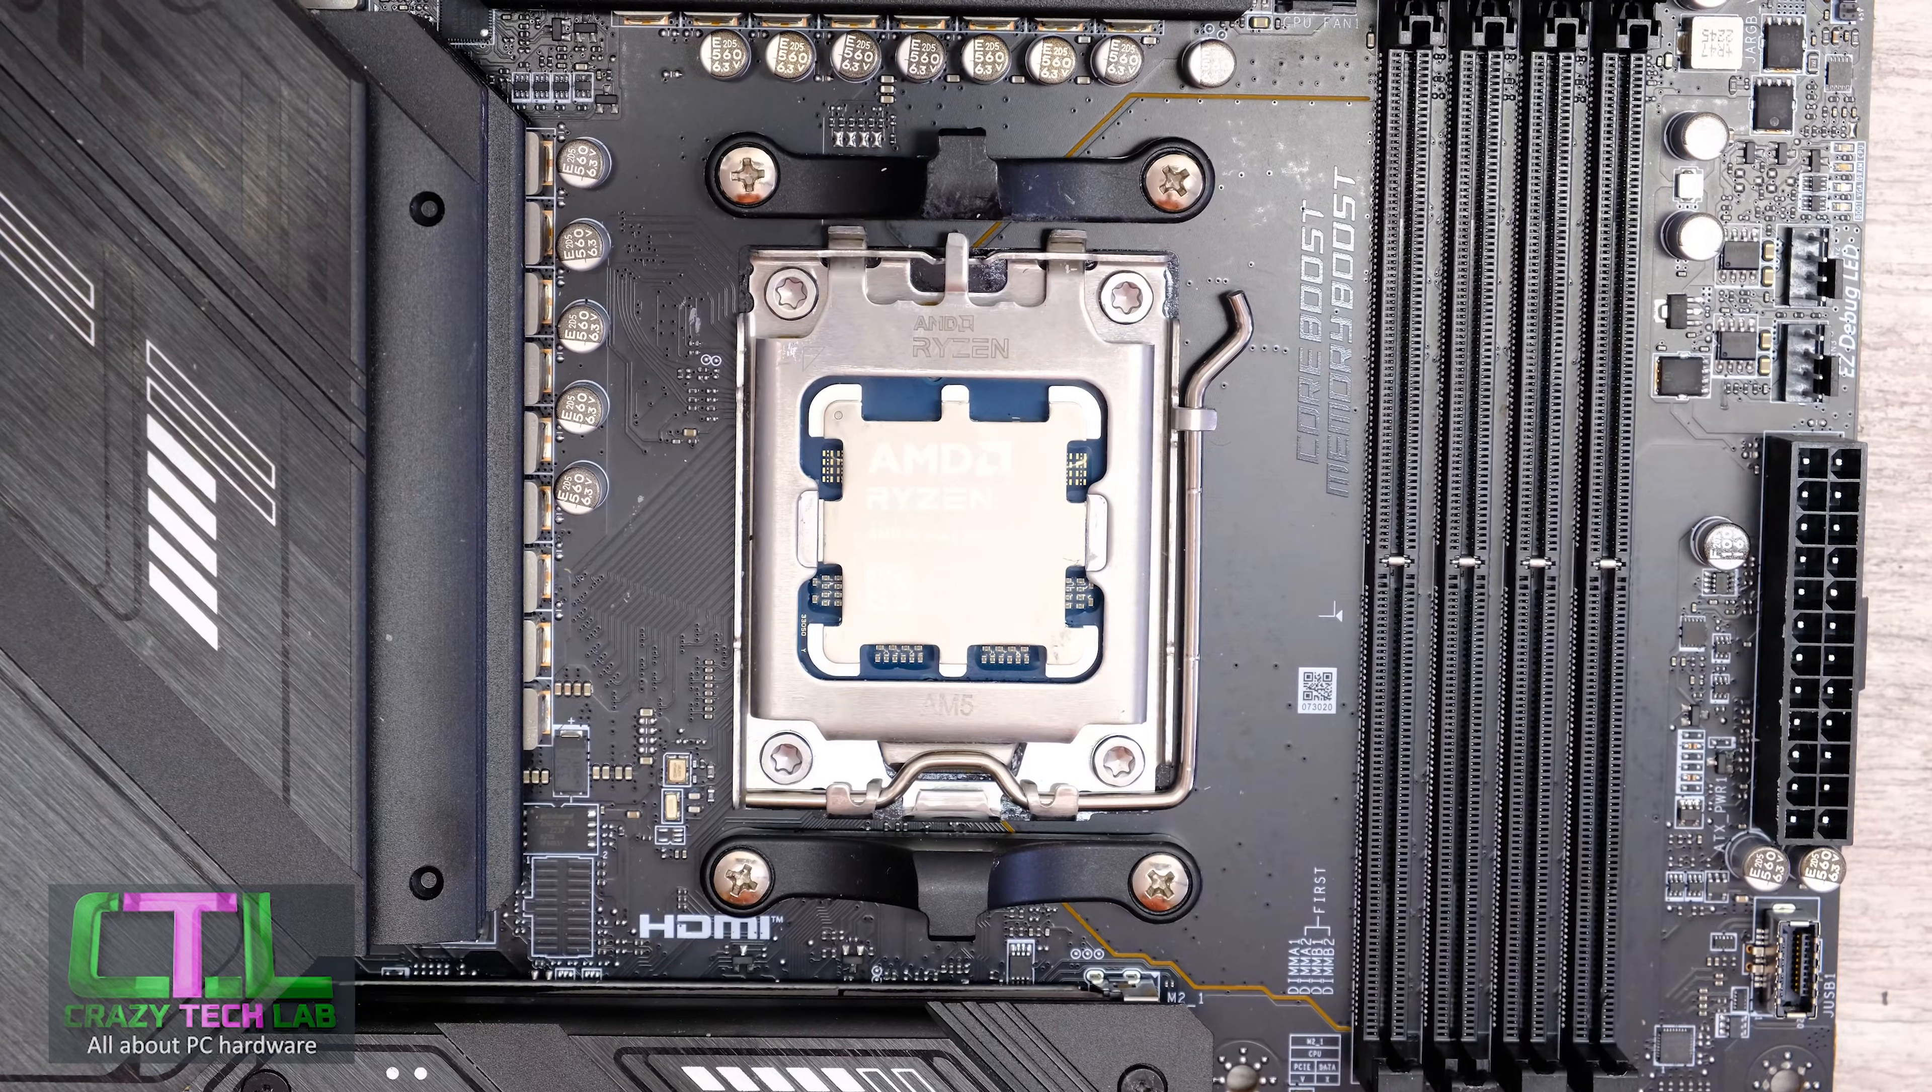So we'll just lower that down again apply a reasonable amount of pressure should be fairly easy to do and there we go that is your processor installed and that is it for the video today.